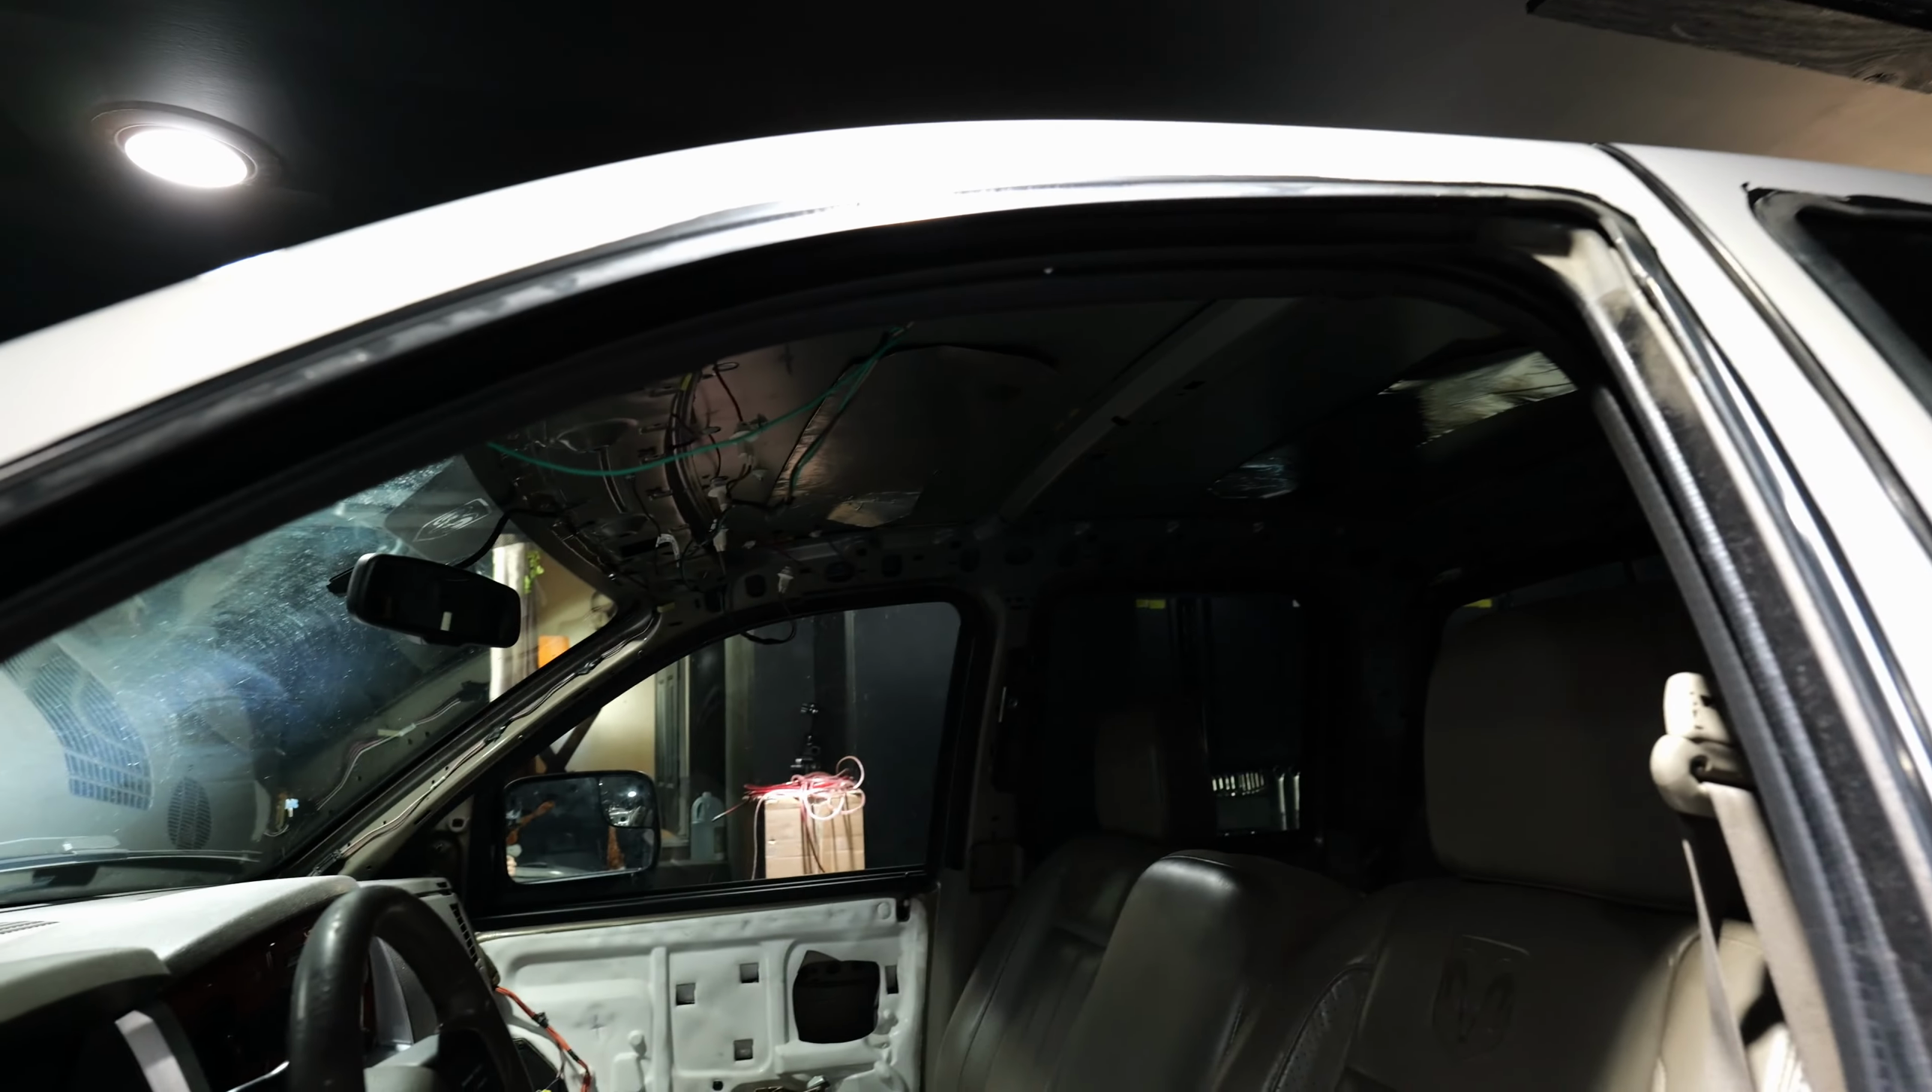I have all the exterior pieces put back, the cab lights, the mirror, the handles, but I have yet to install the interior, the A-pillars, the door panels.